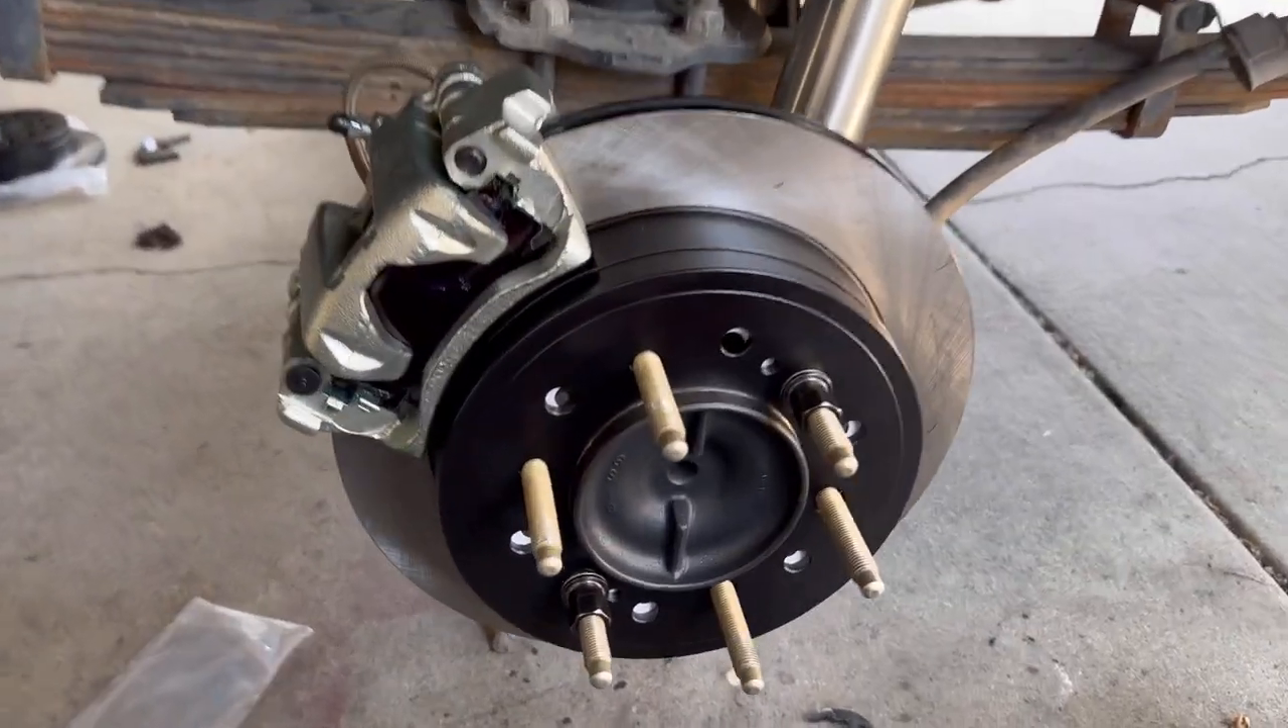But here we have the rear disc set up on the passenger side.